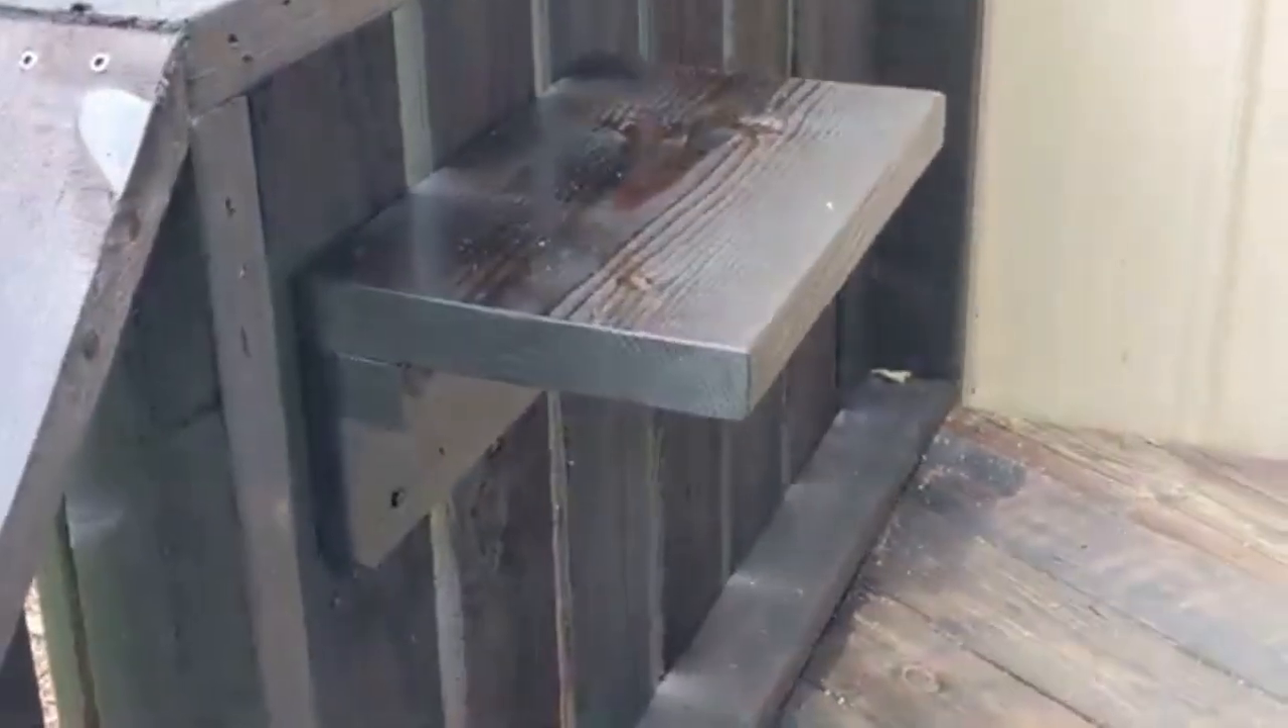Here you can see Shane put some little shelves on.